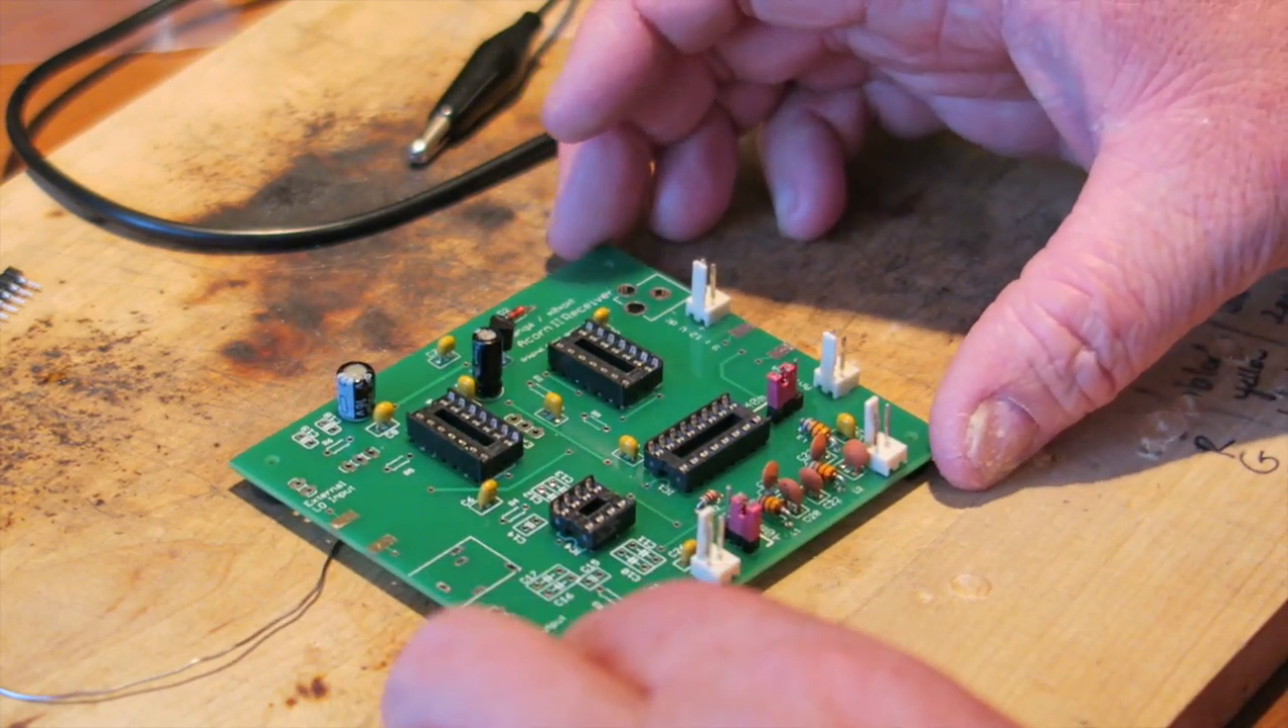I've got the IC sockets in place.